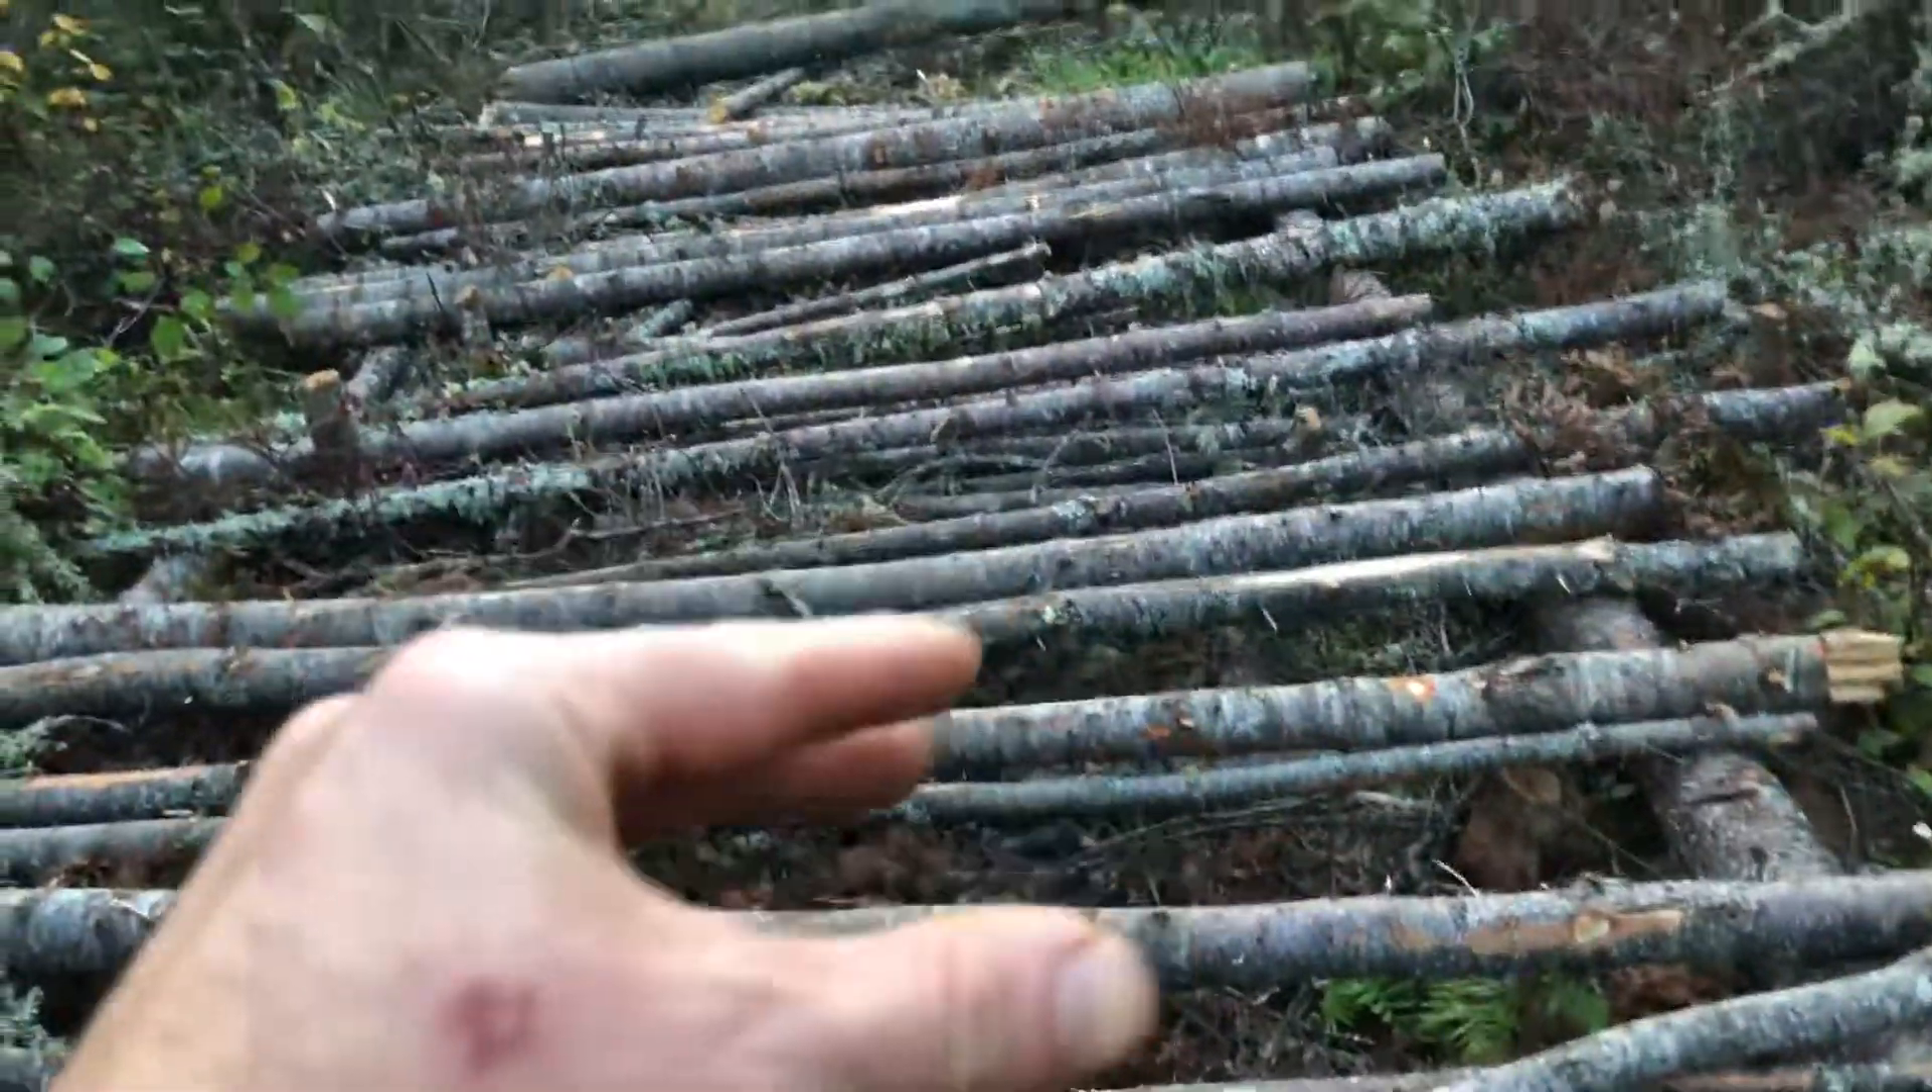You can see the logs are not tight together.